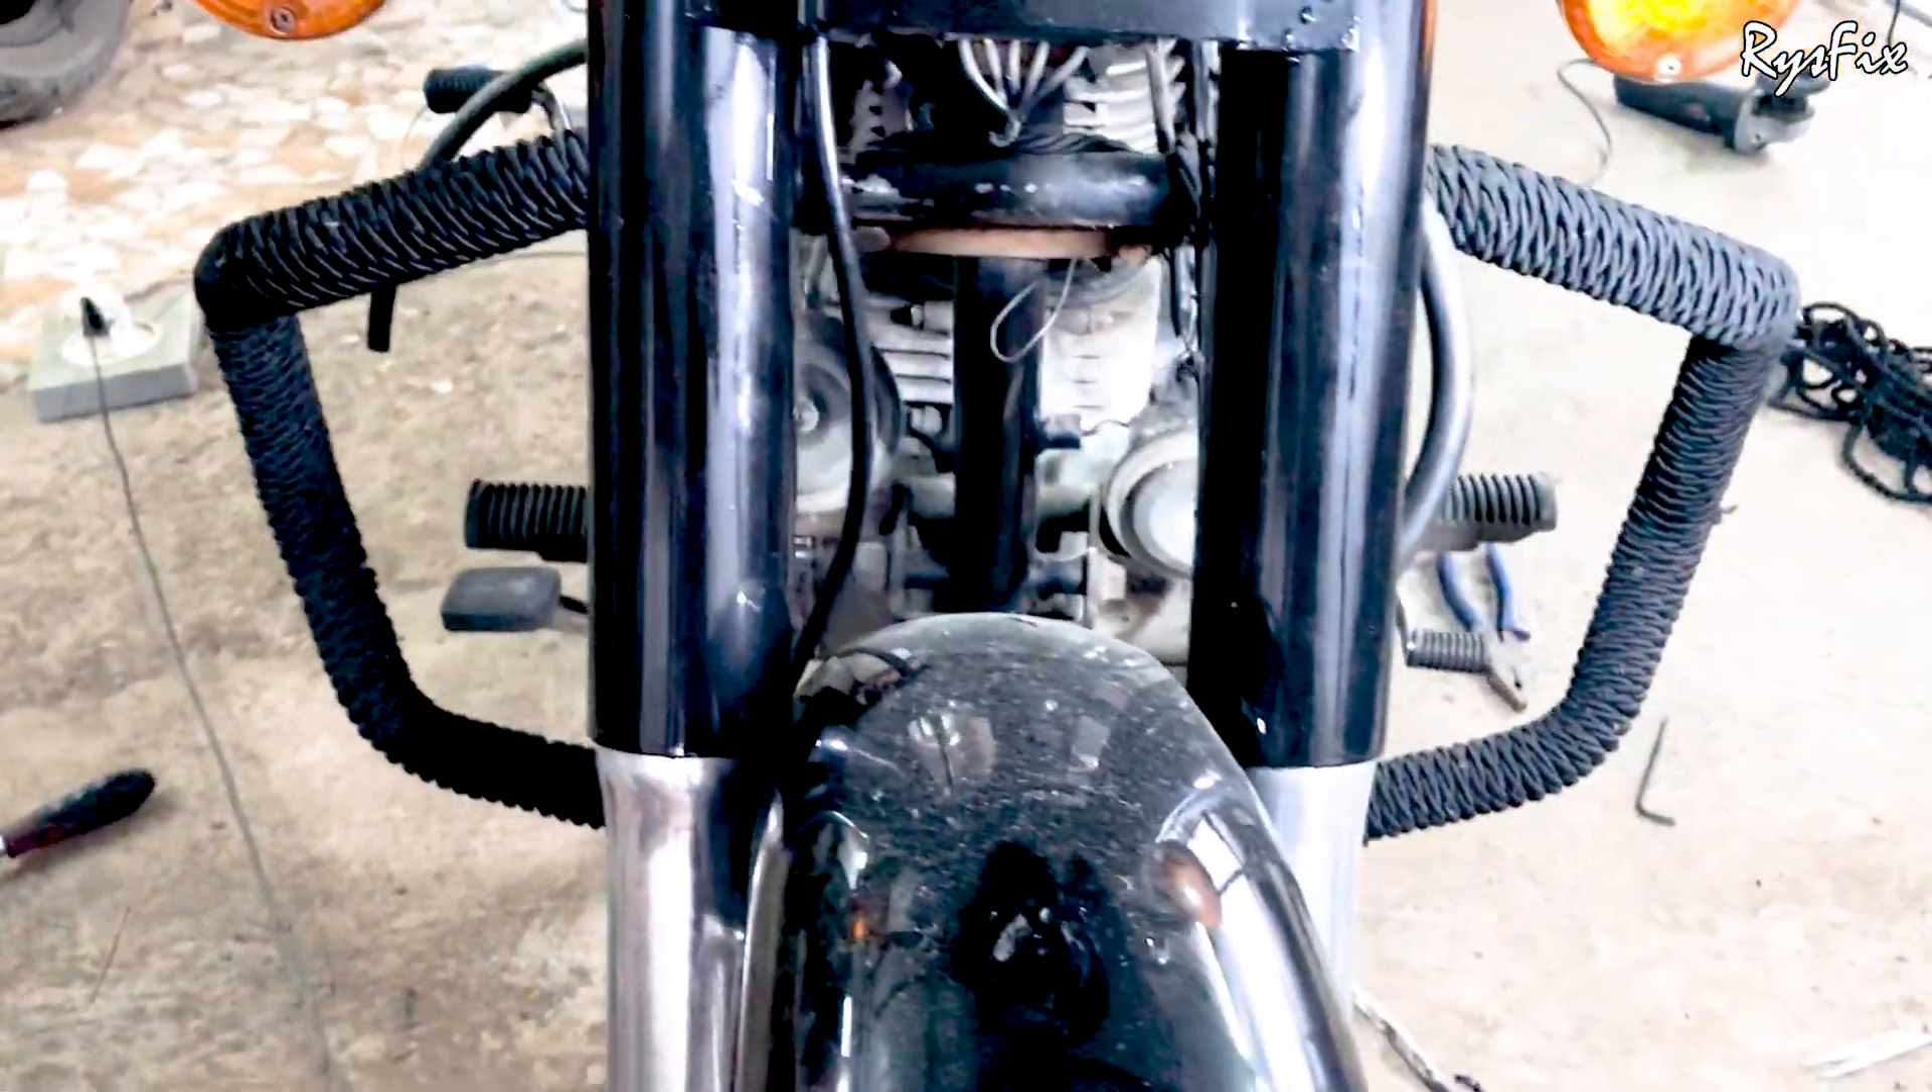So as you can see here i'm done tying the rope.